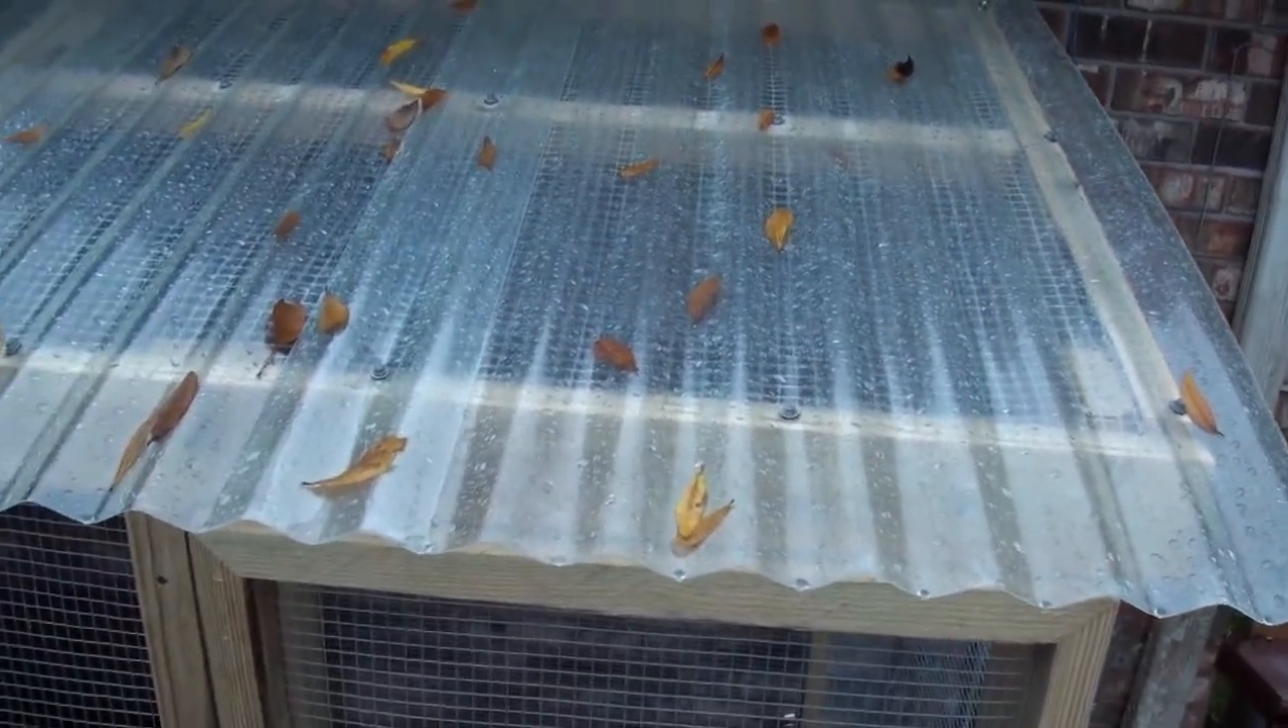We attach this clear plastic roofing material on top and screwed that into the top.